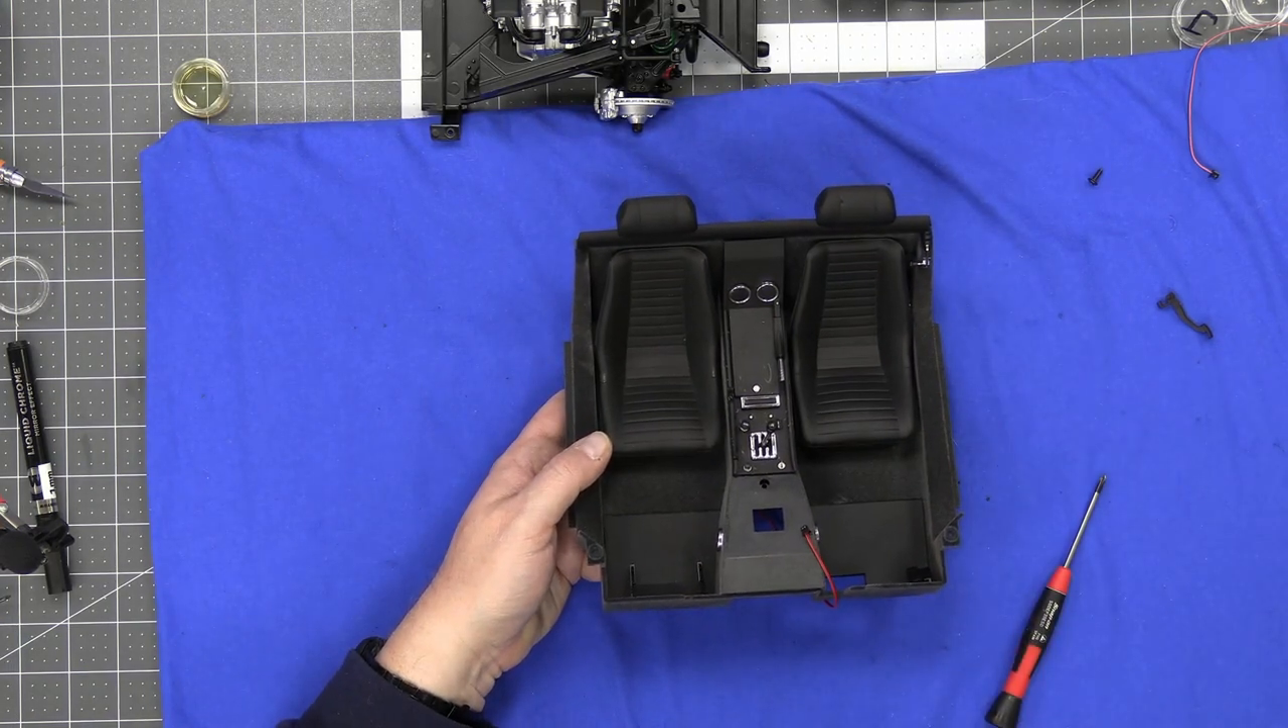Seats are held in.